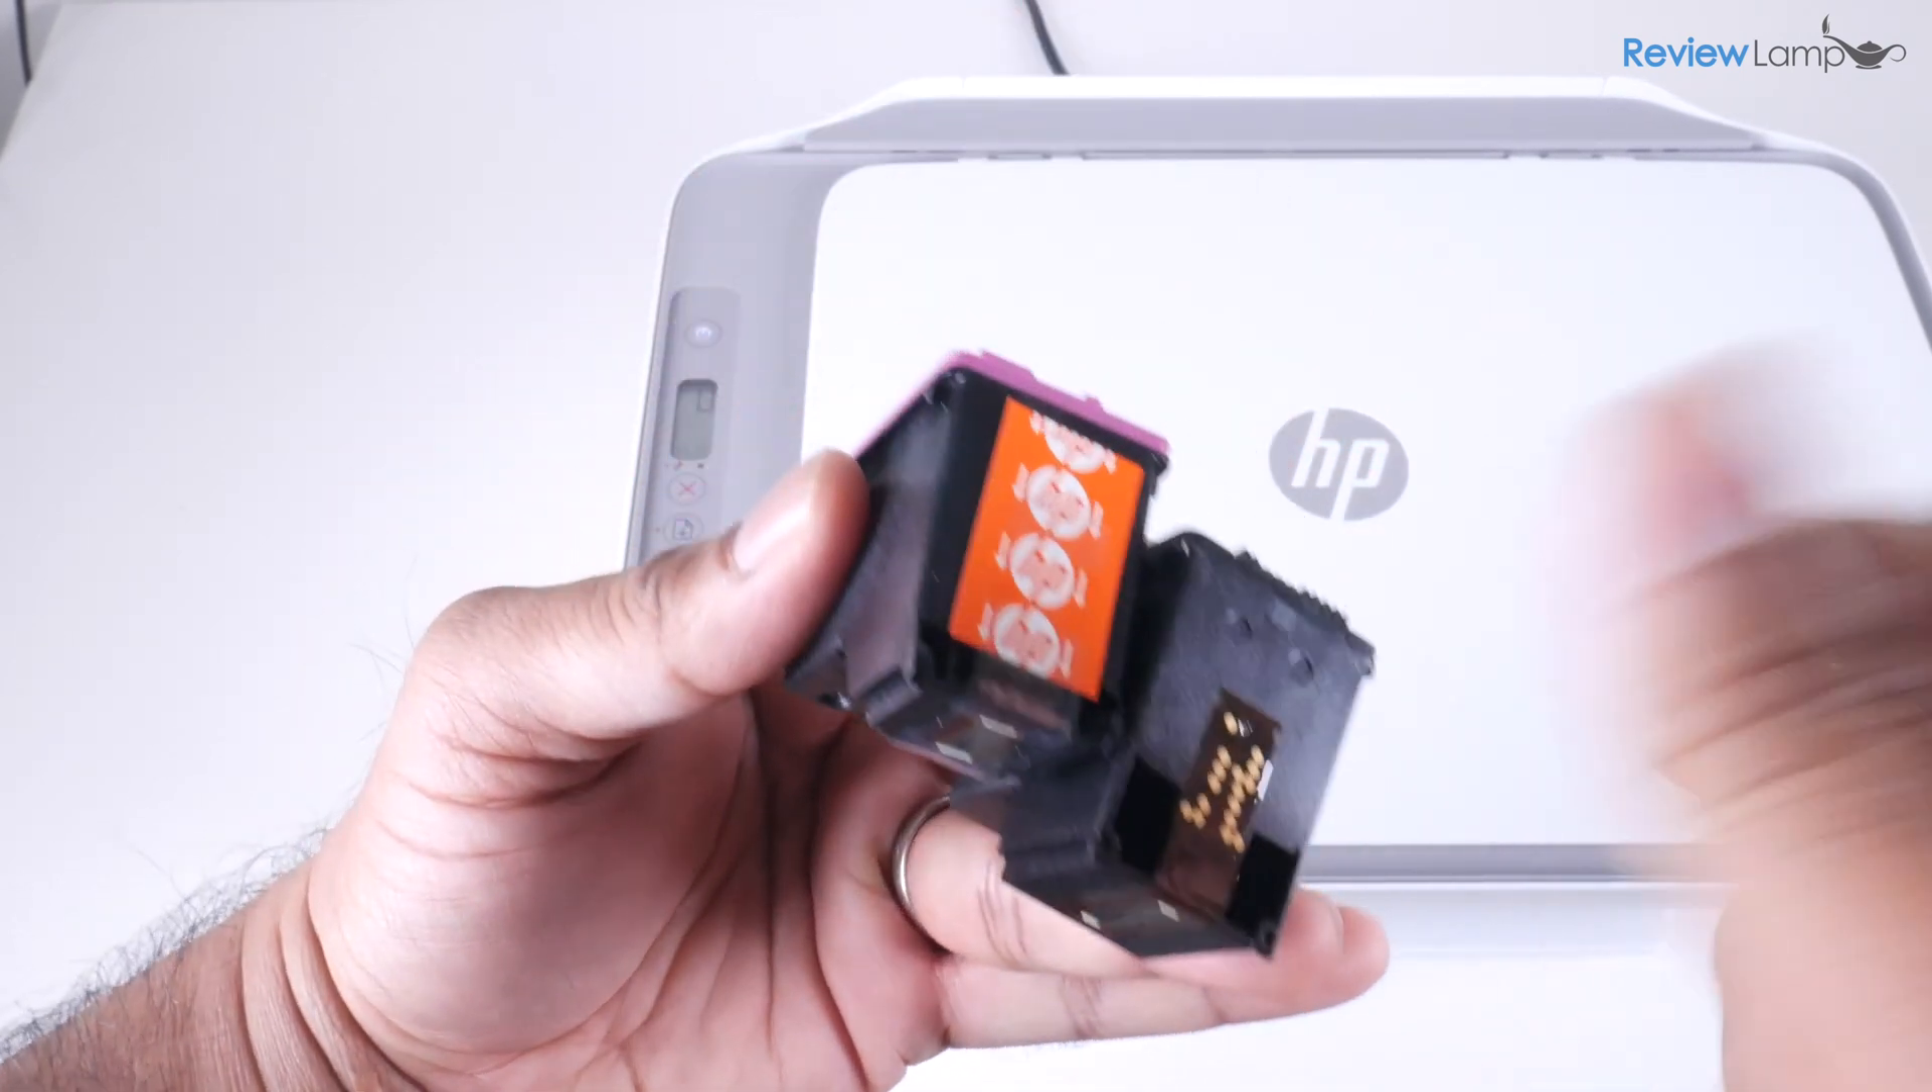Now I've removed their outer plastic packaging. However, I still need to remove these pieces of protective tape that are on their print heads by pulling down on those orange tabs.